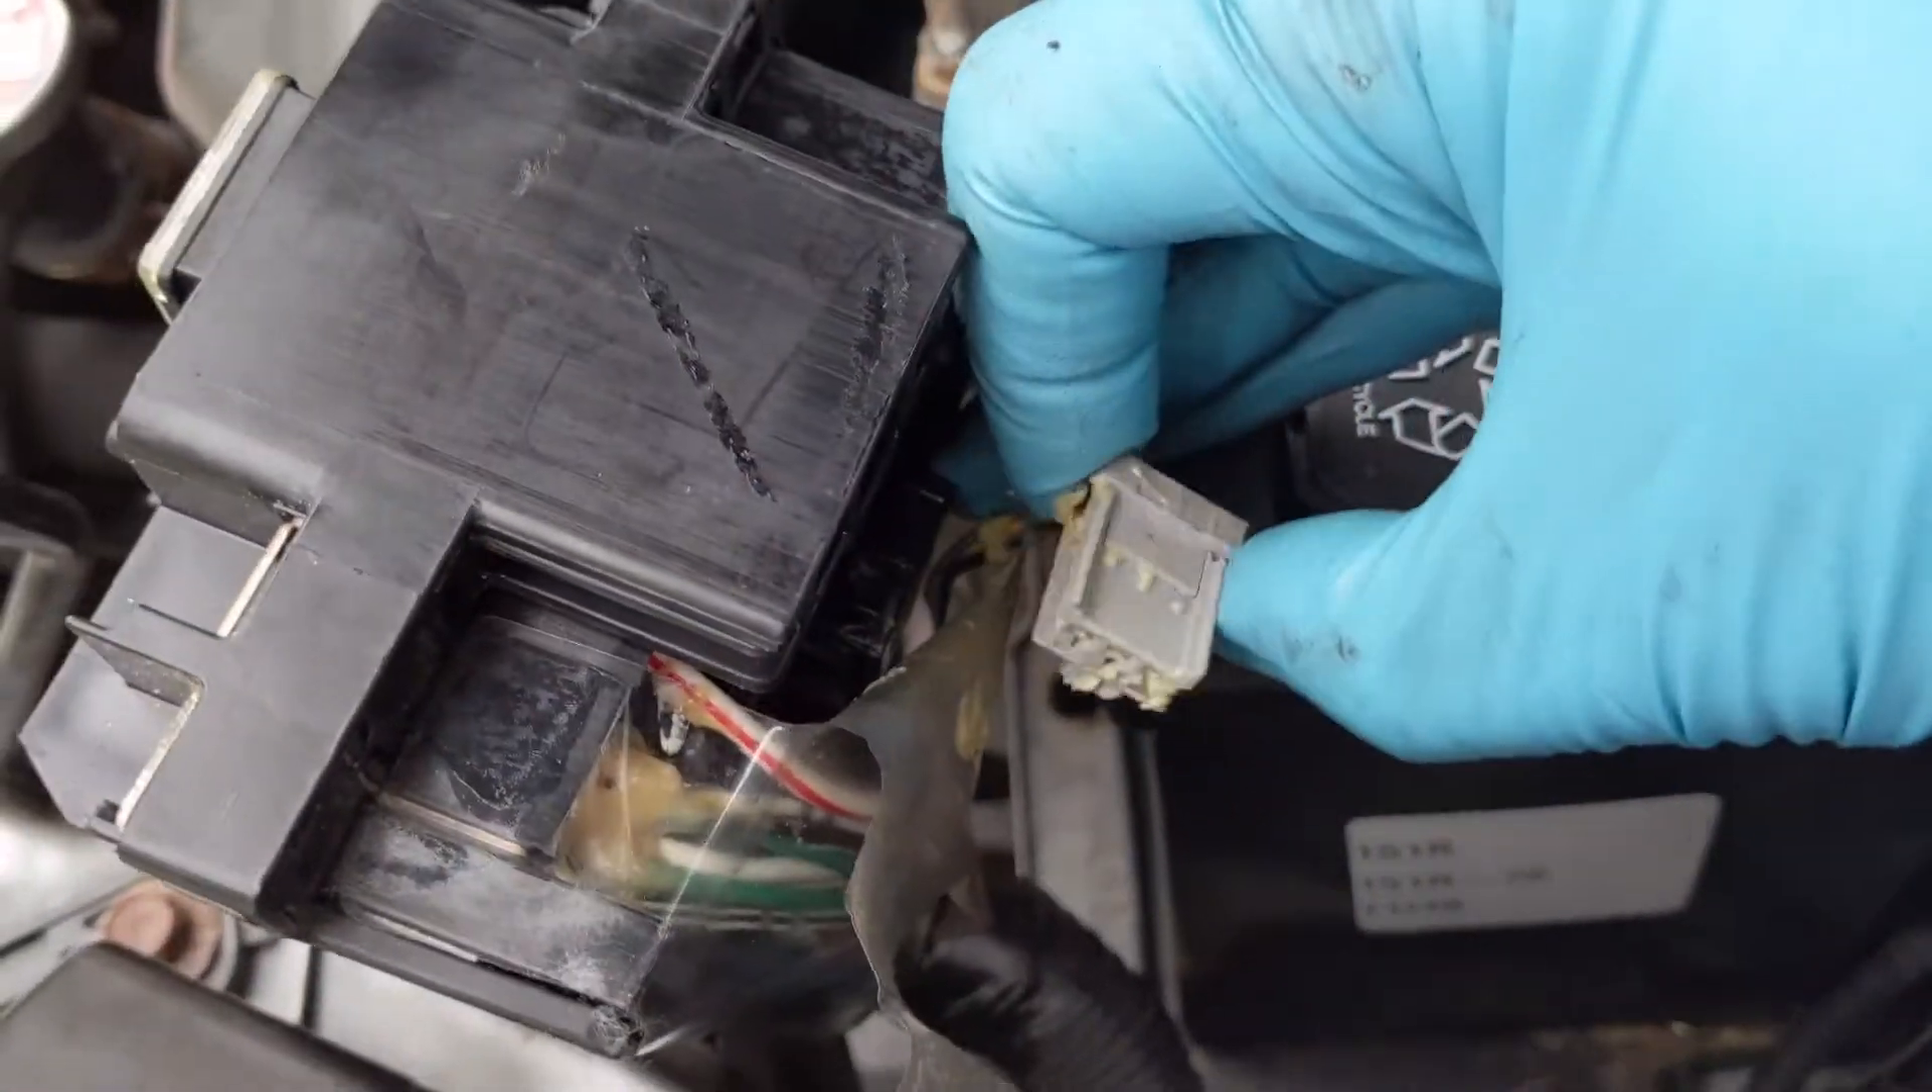This is the connector already out.